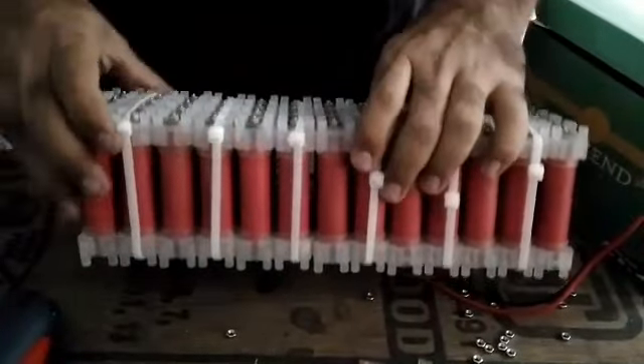So, you see the tie belts and the pack is really firmly tied into place.